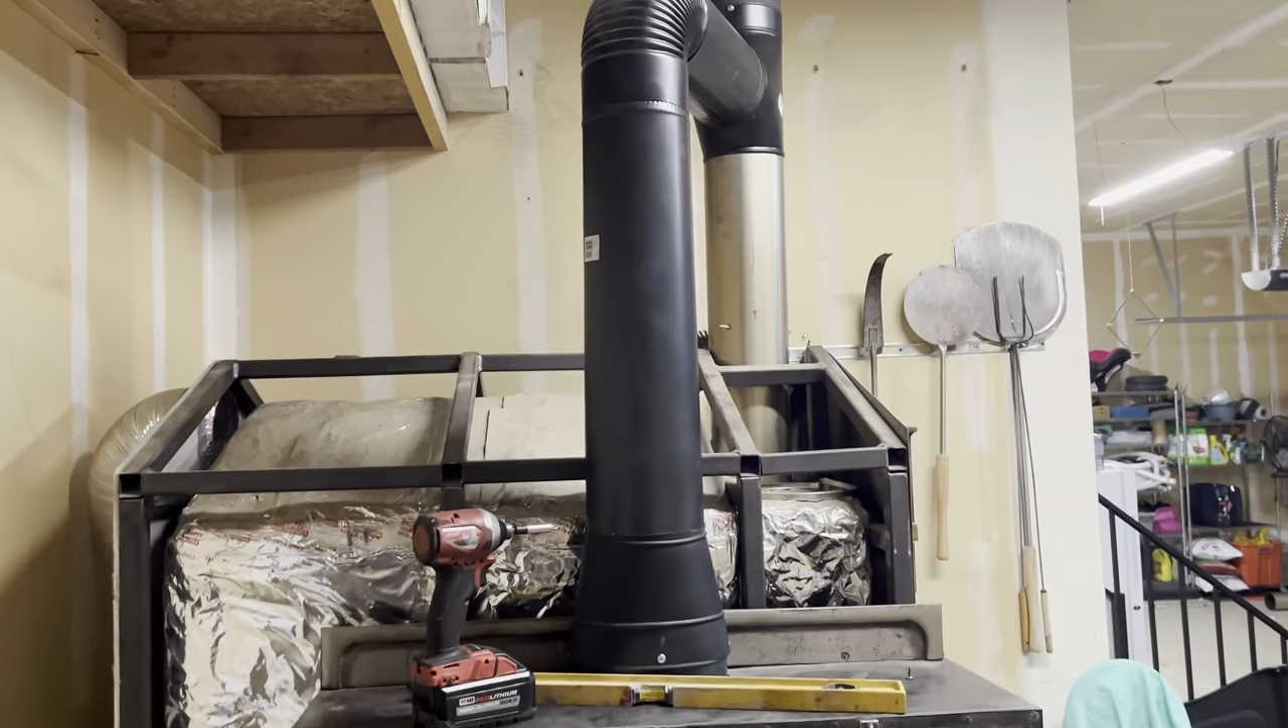Here we've got the elbow and the final piece of stove pipe so we're all connected we're hooked up.